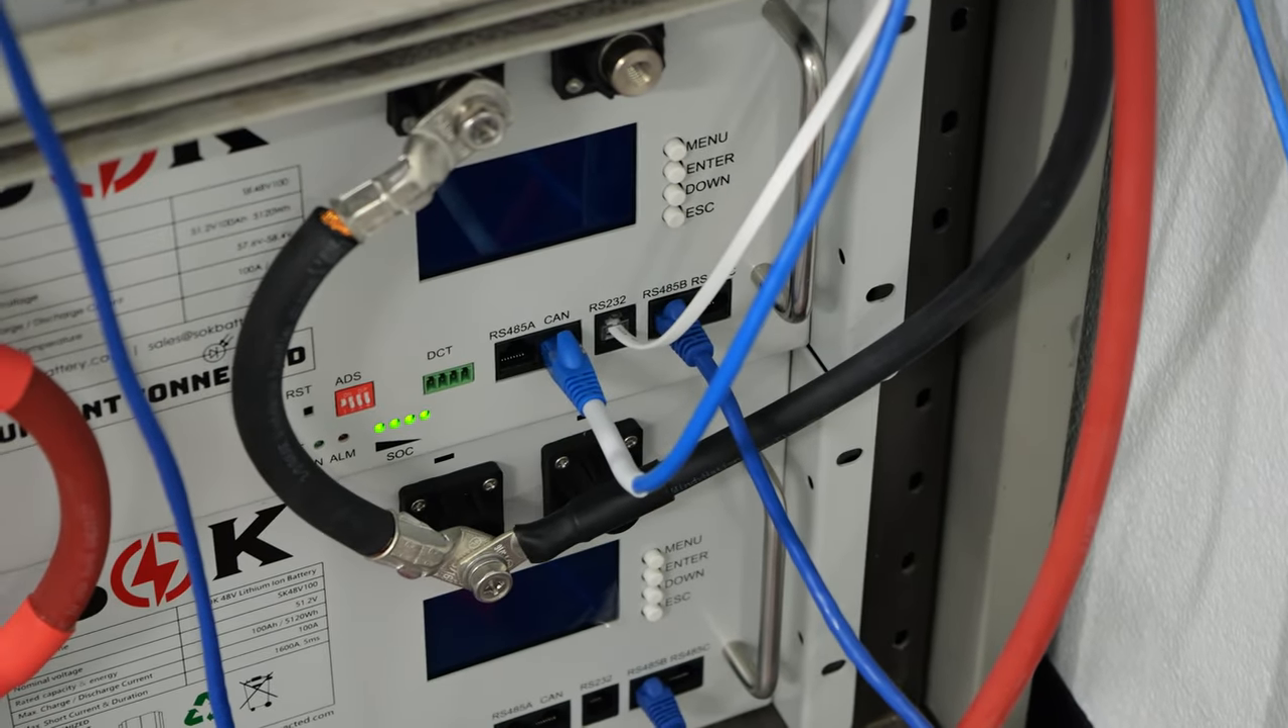I got my cables around the front, just kind of temporarily hooked up.